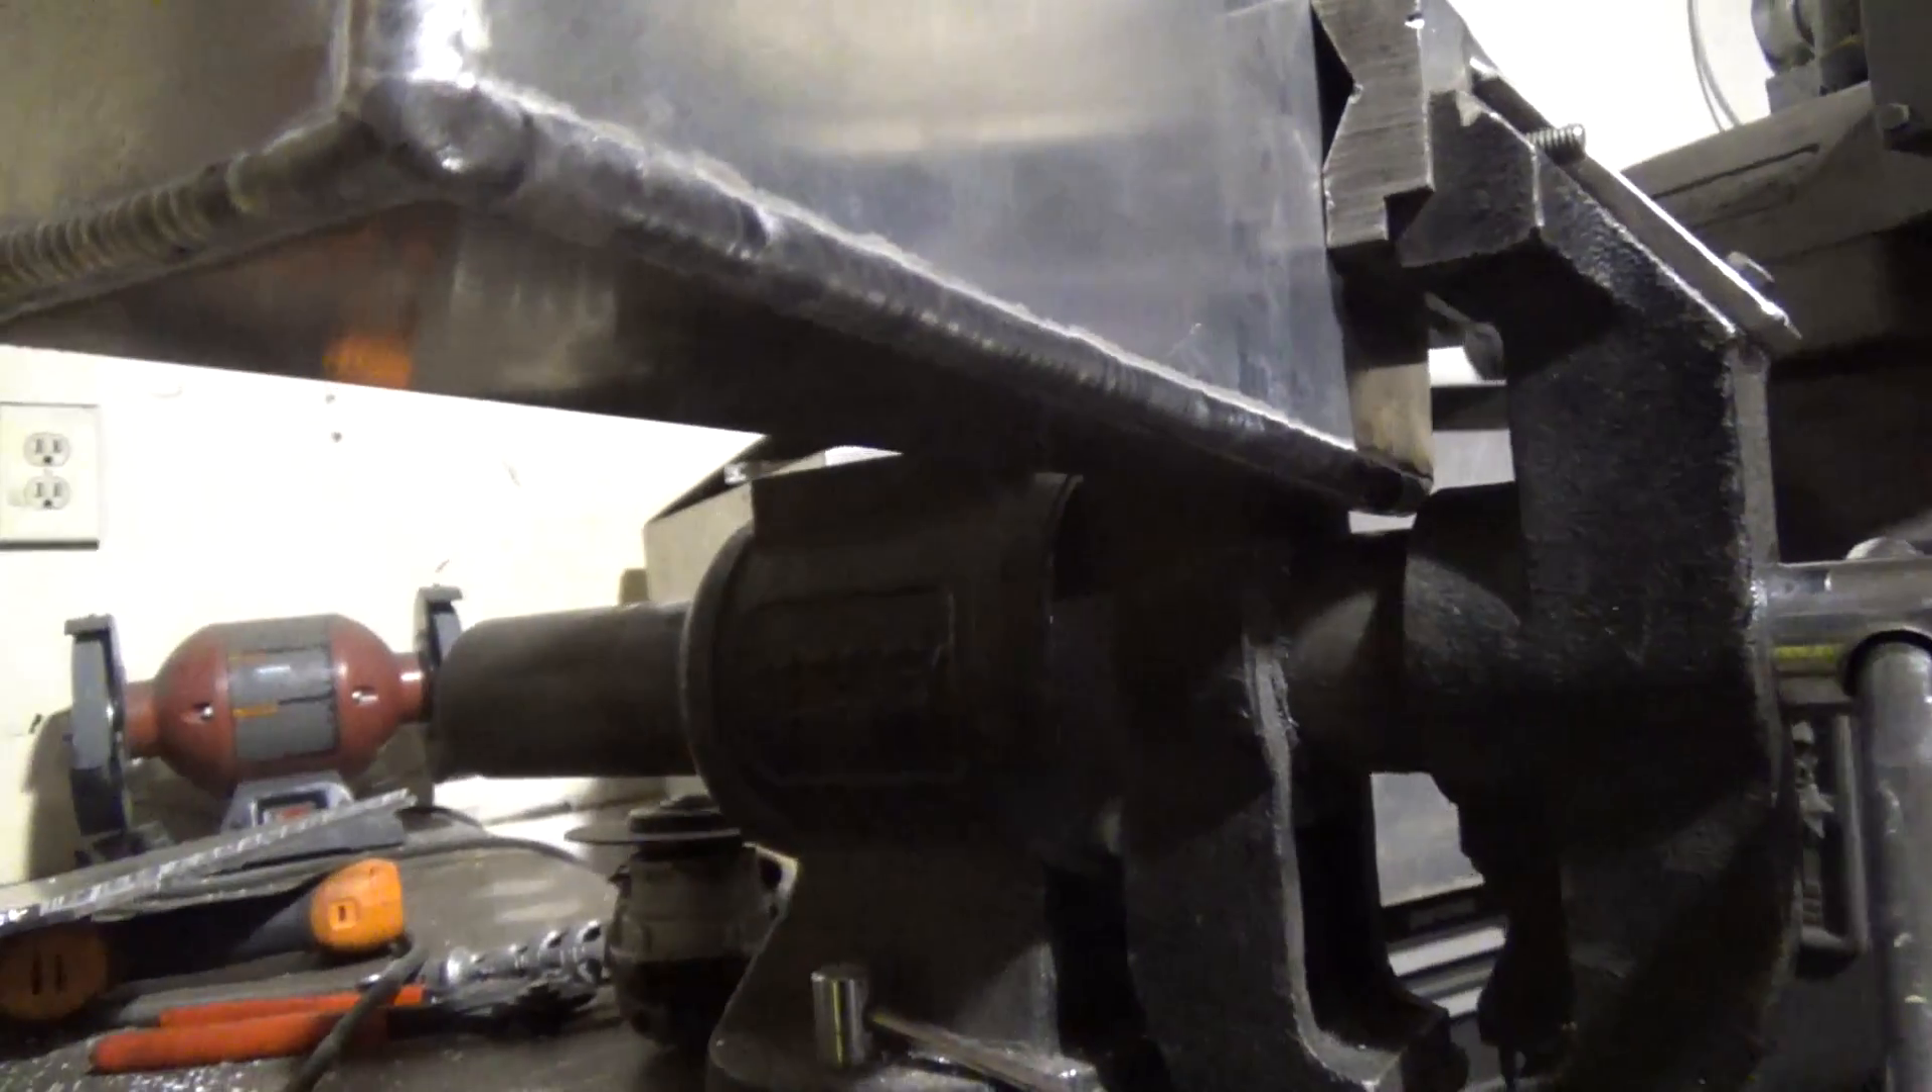I got the sump part up here that's all welded up.